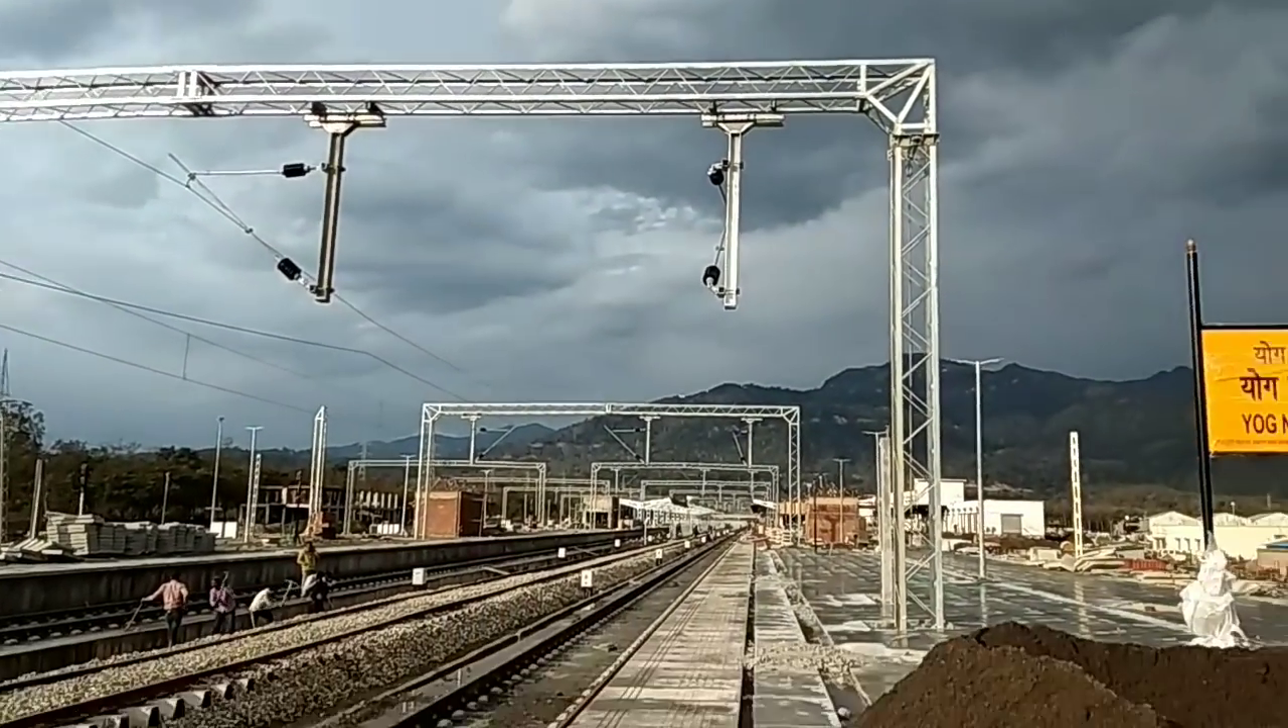इधर आप देख सकते हैं क्रॉस बार्स लग गई है।